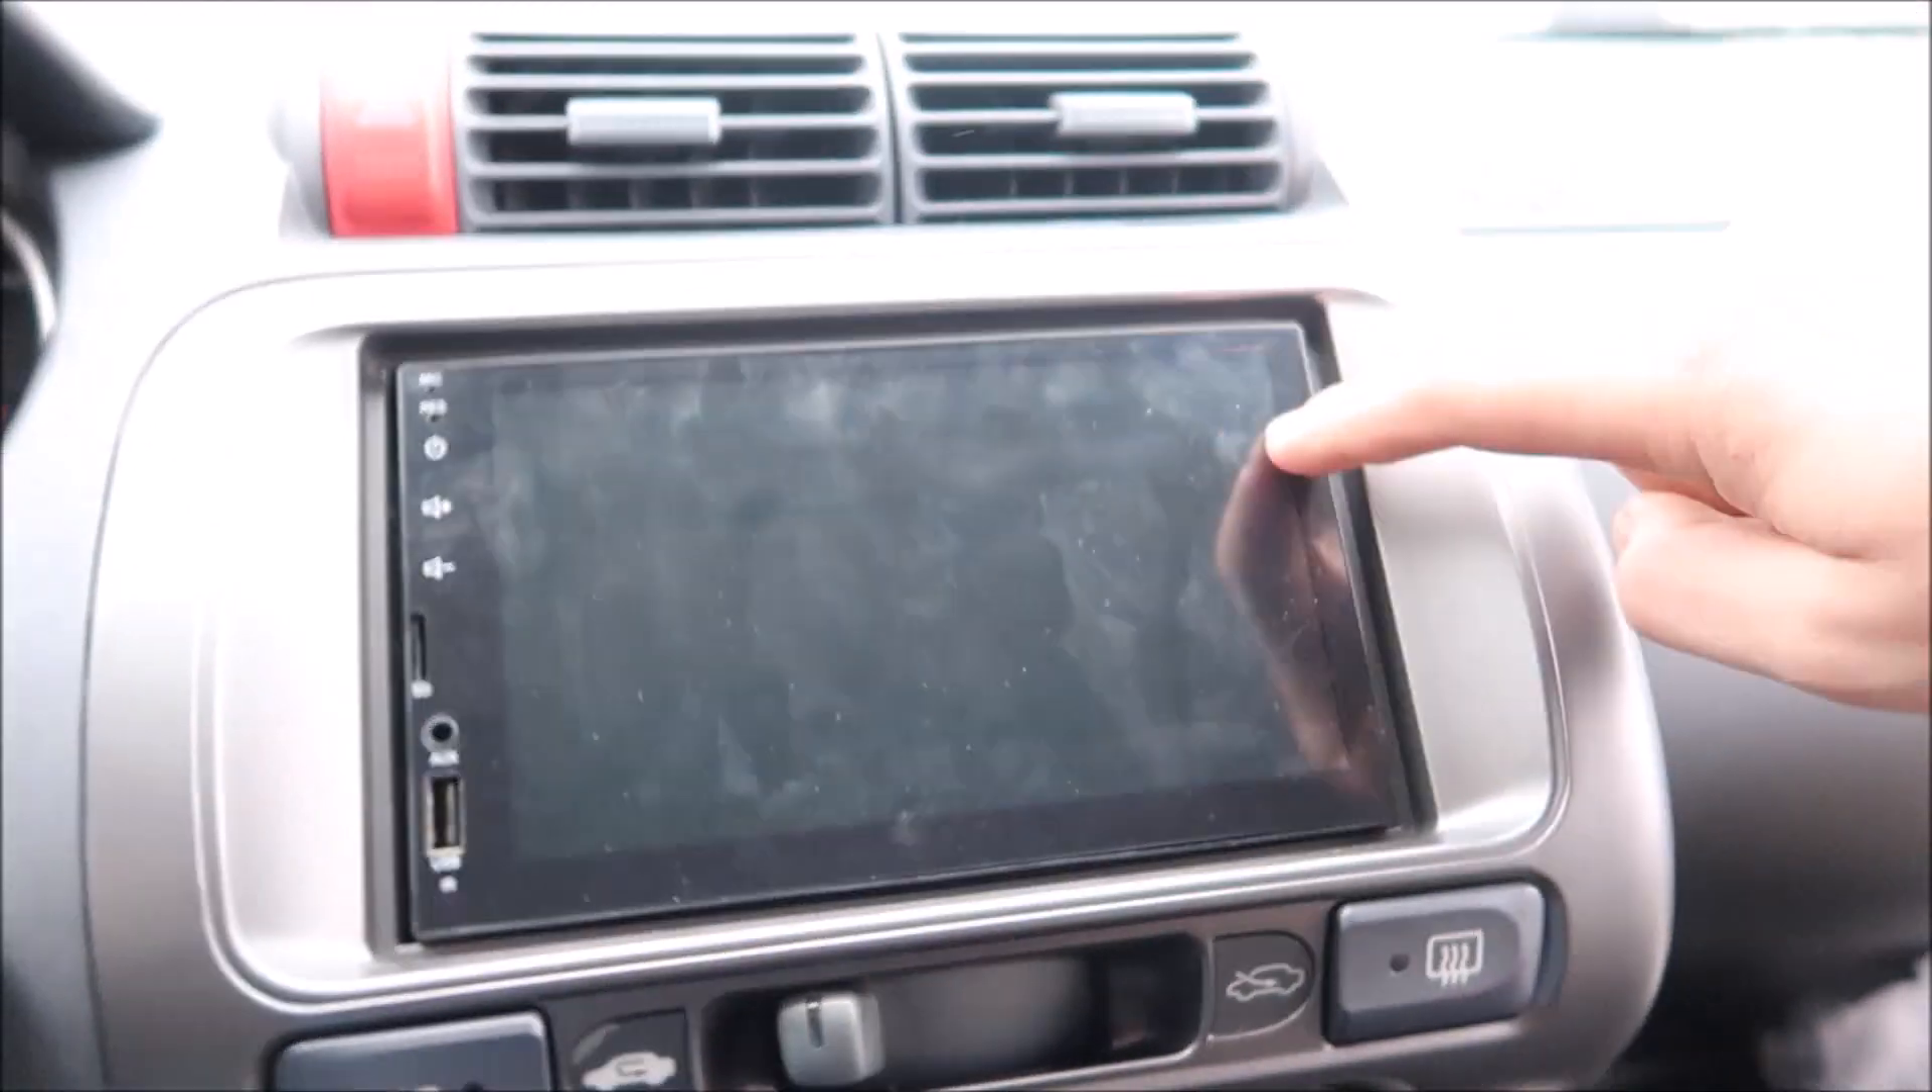Depois de algum tempo, lá conseguimos pôr o rádio no sítio. Já montámos tudo, não é?